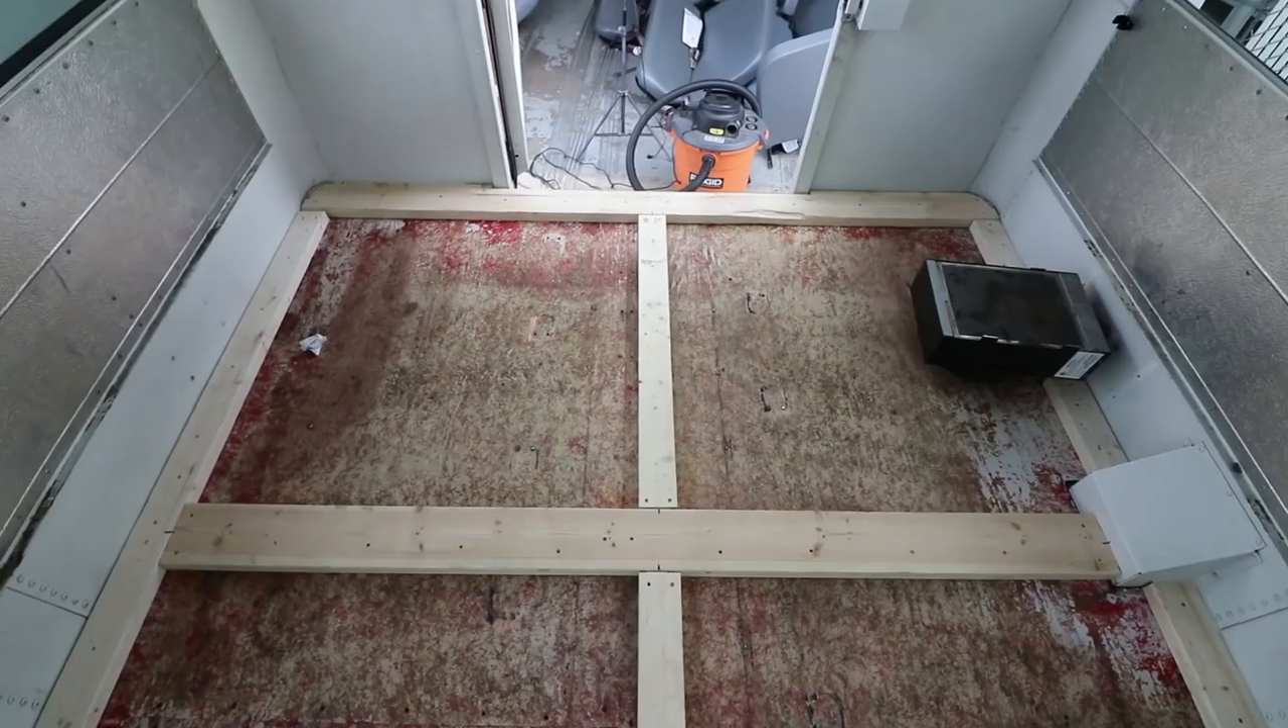So now we have to fill each of these empty spots with insulation and then plywood over it.